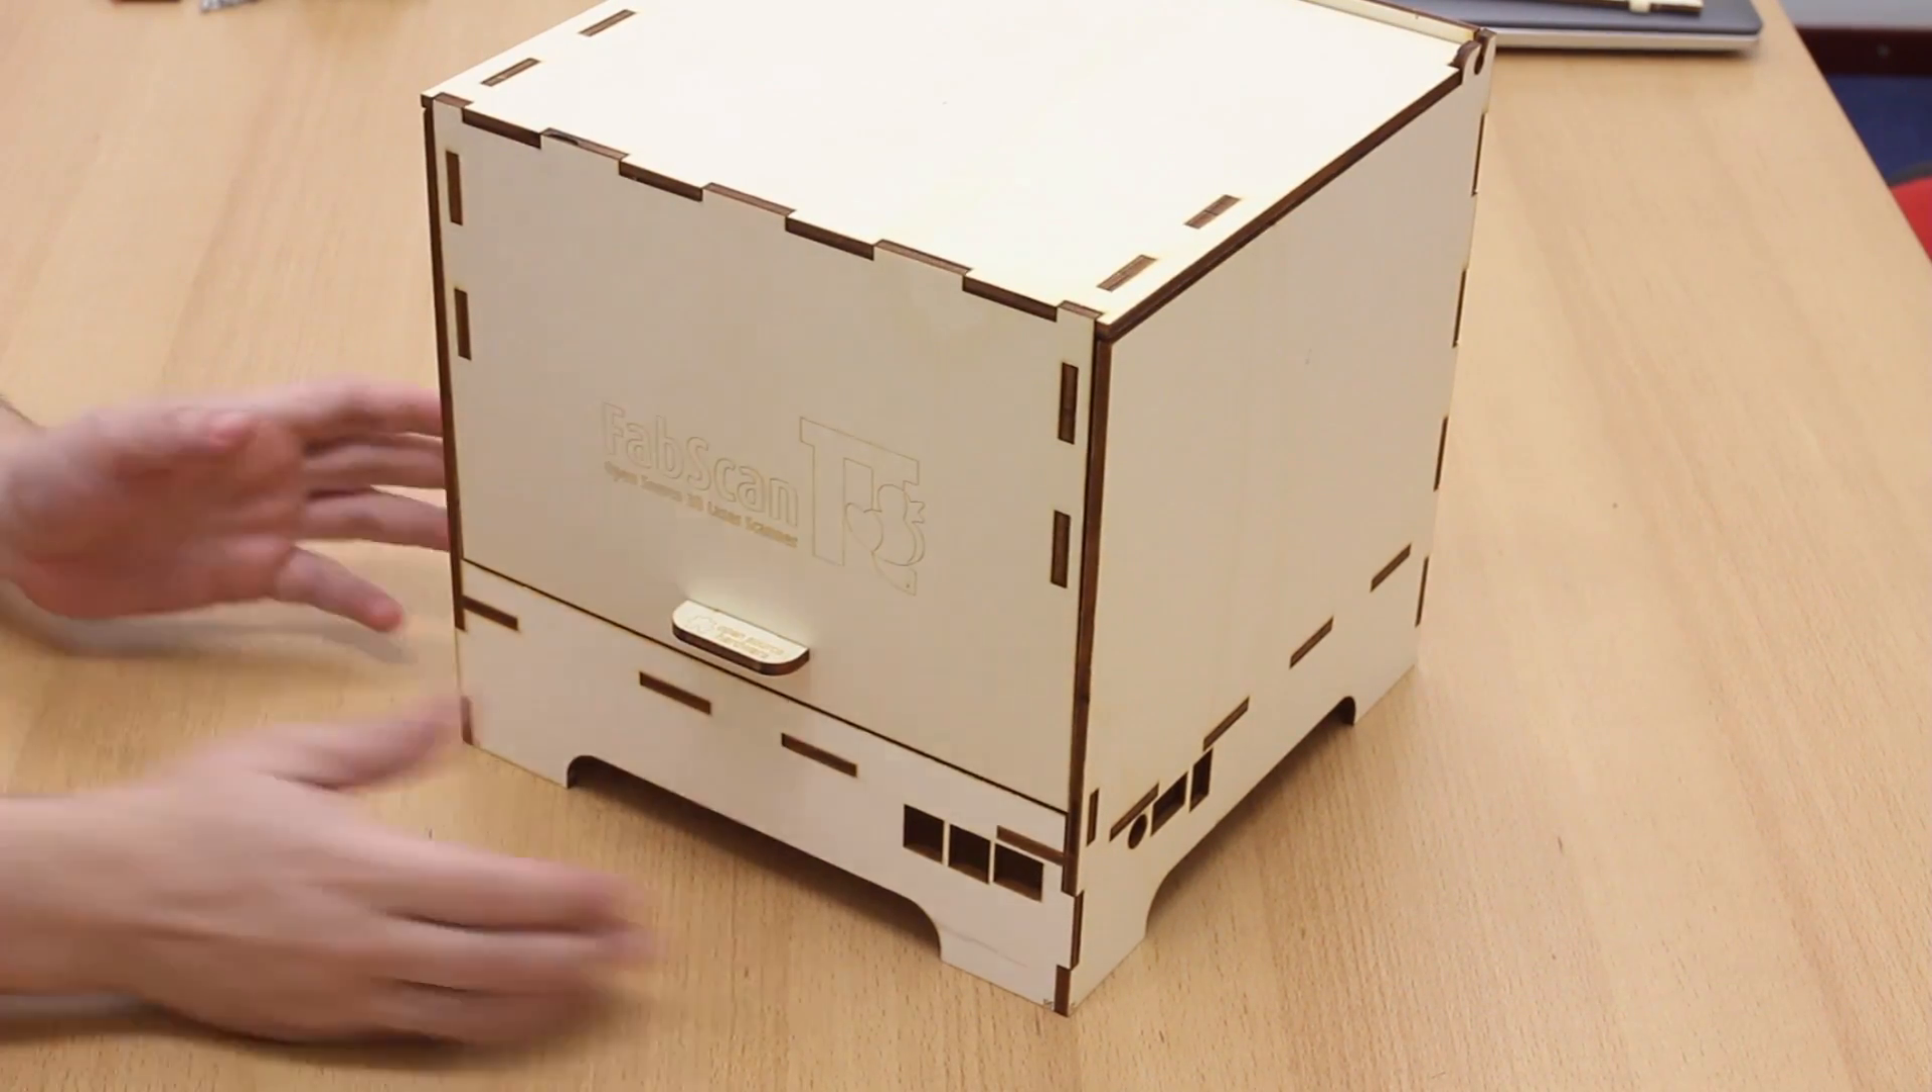You can close the lid. And there you go. The FabScan housing is assembled.